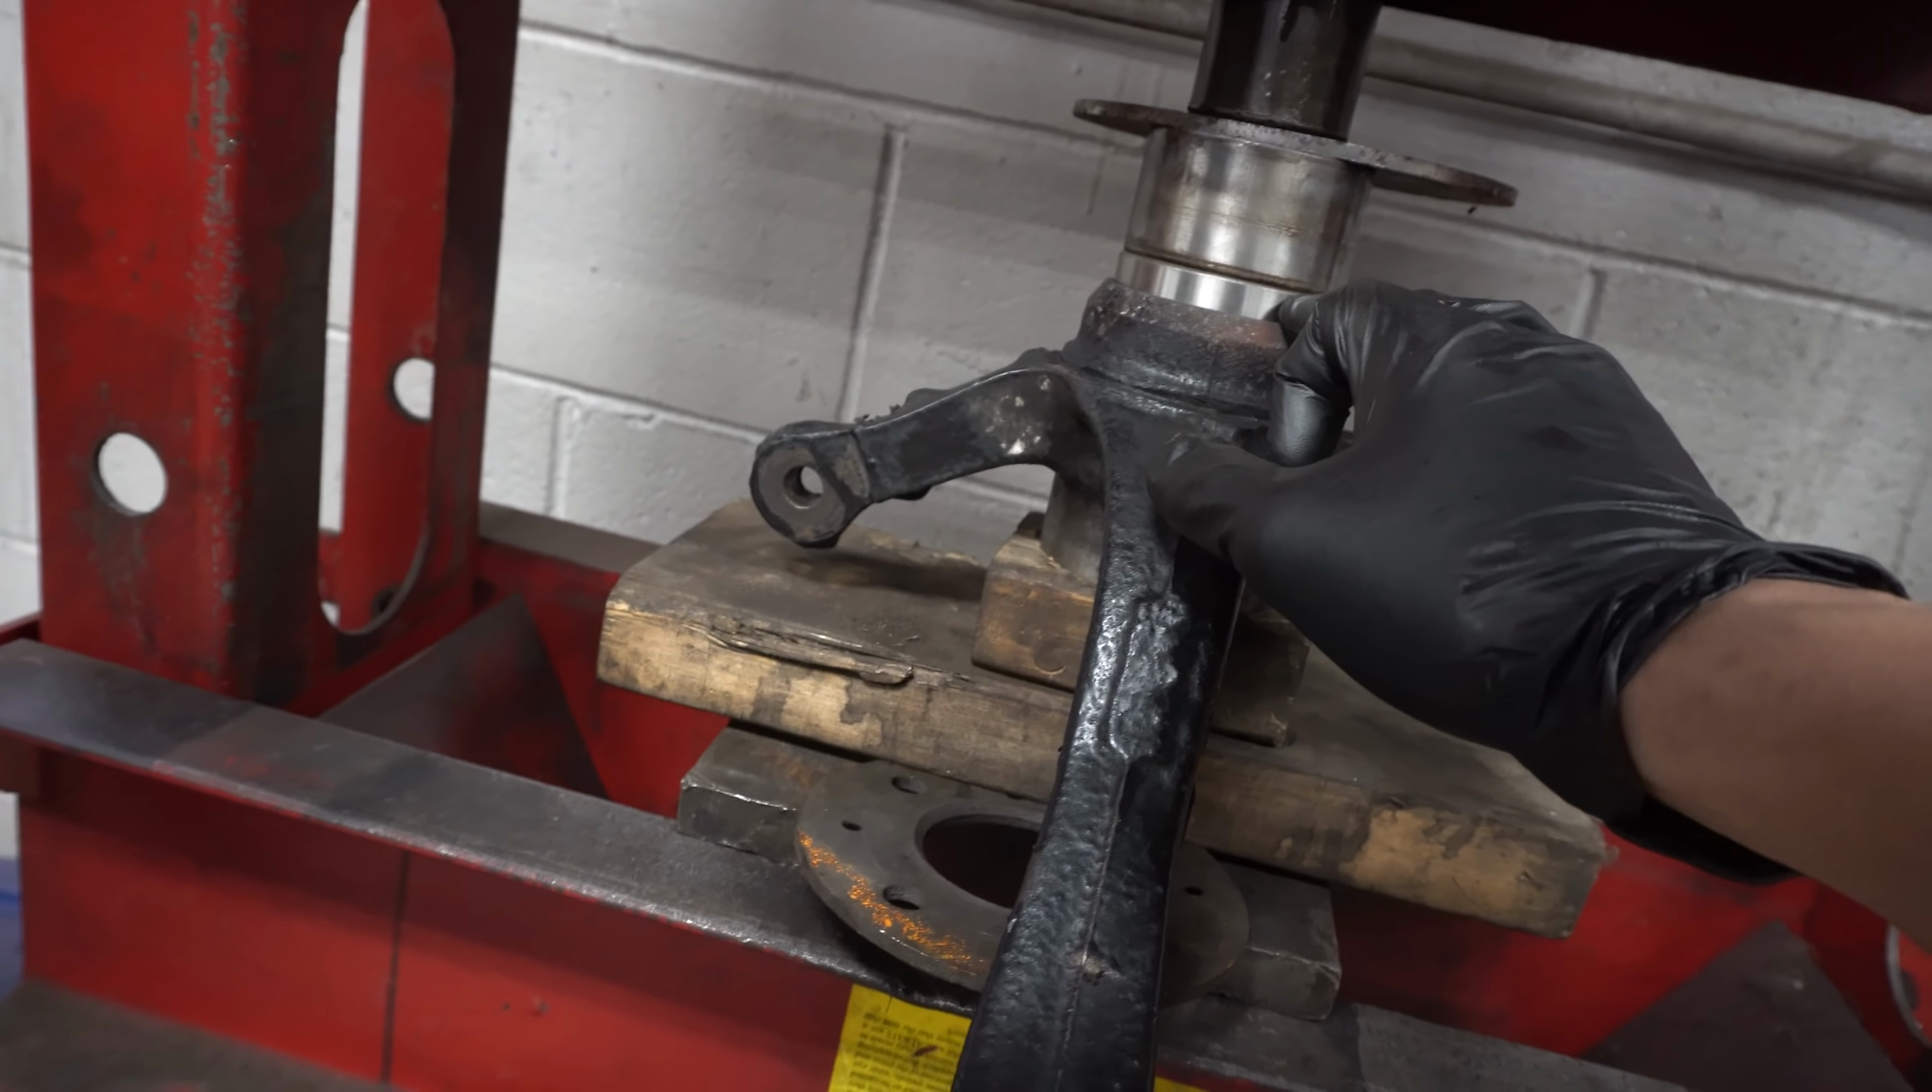The bearing's not all the way in.